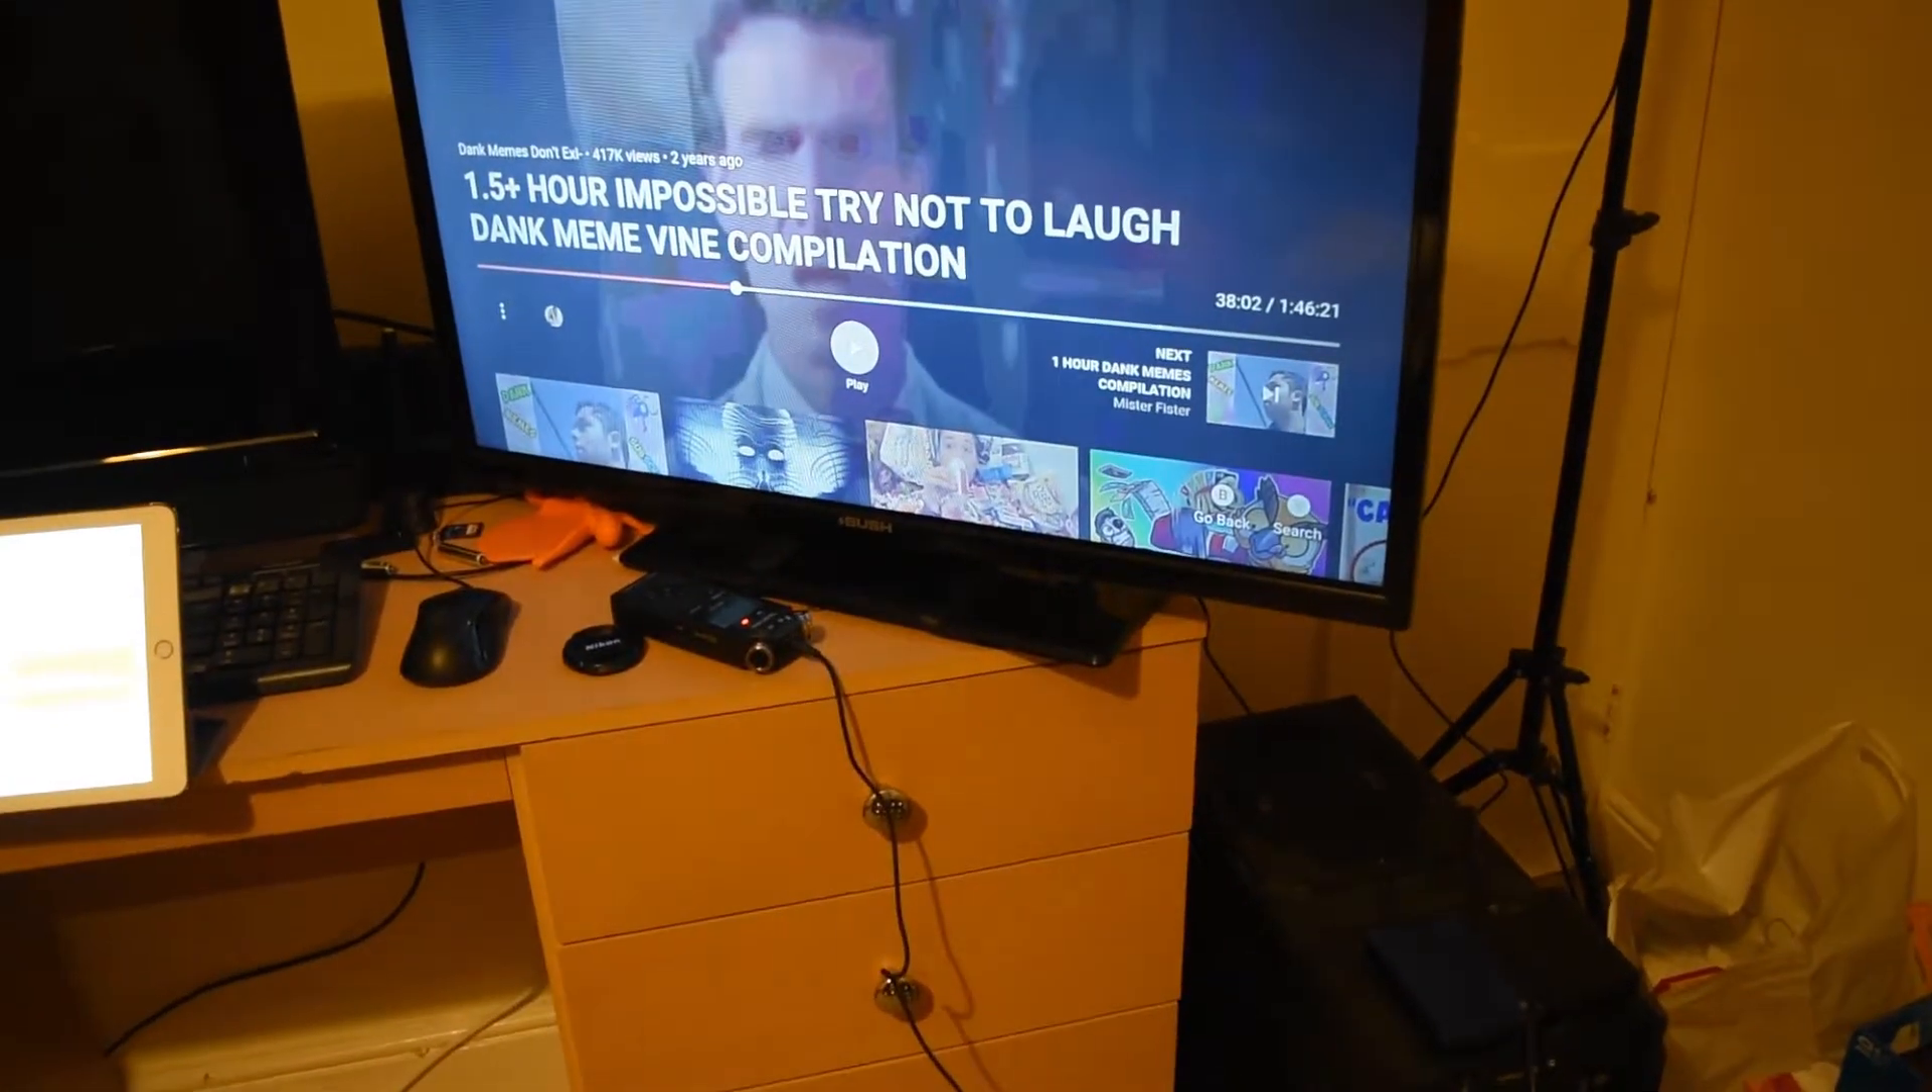My TV's hanging off the edge.